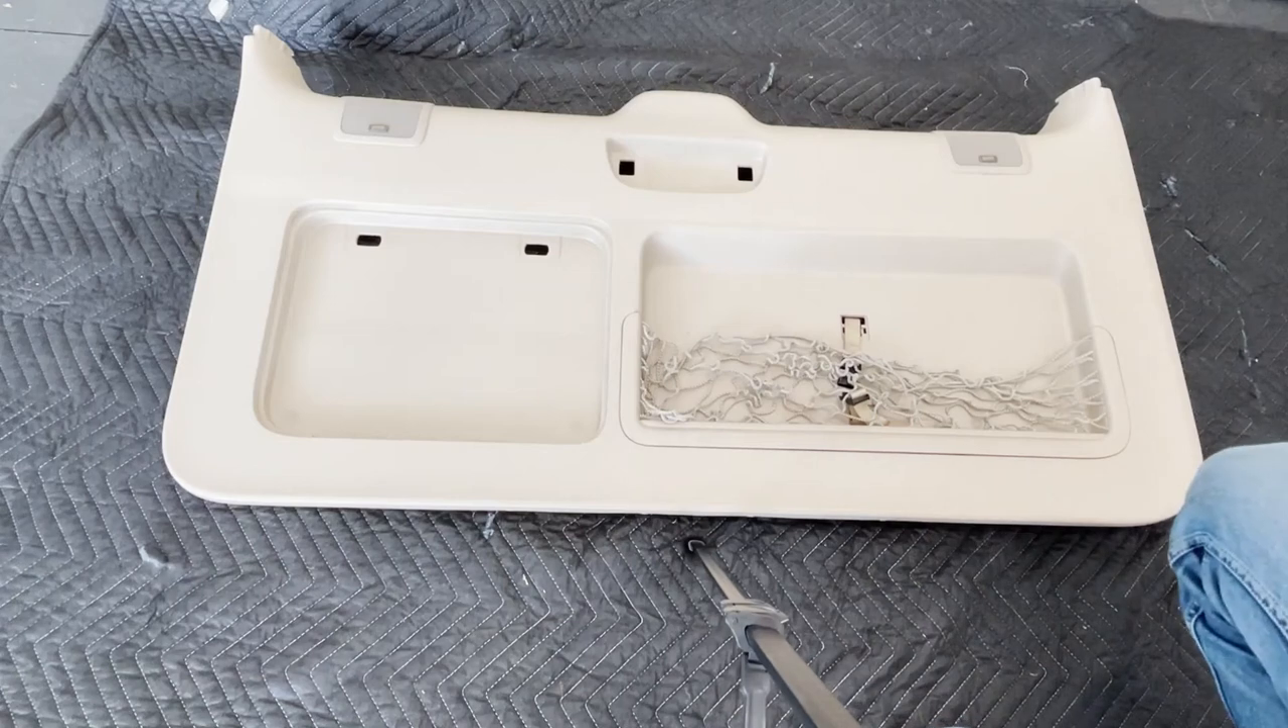There's what the panel looks like once it's removed.